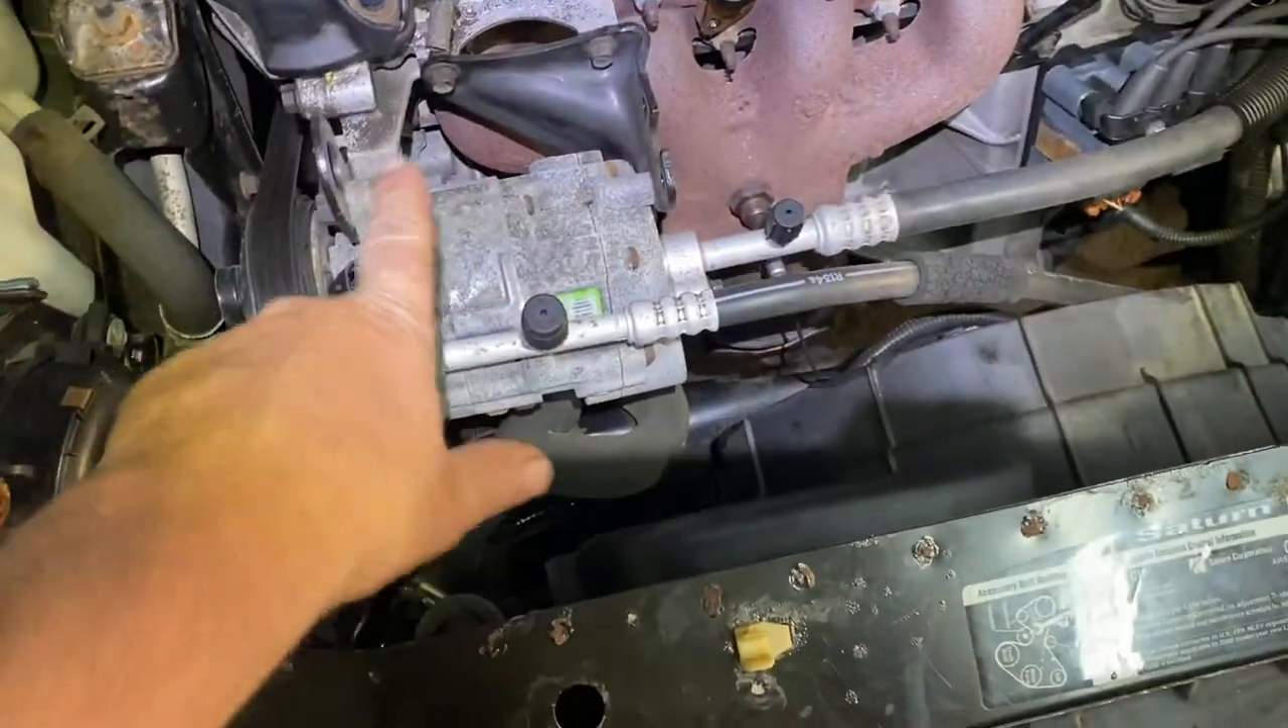I didn't take the um ac off yet.